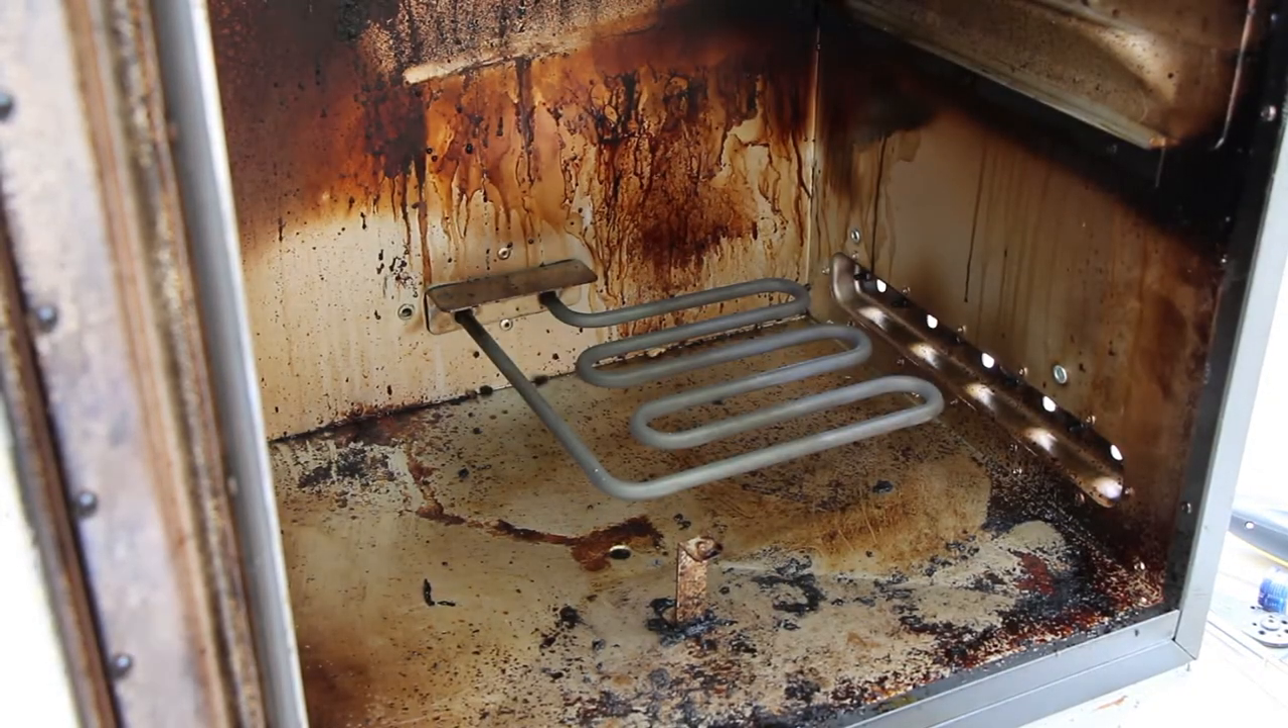Okay, so we've exposed the heating element.